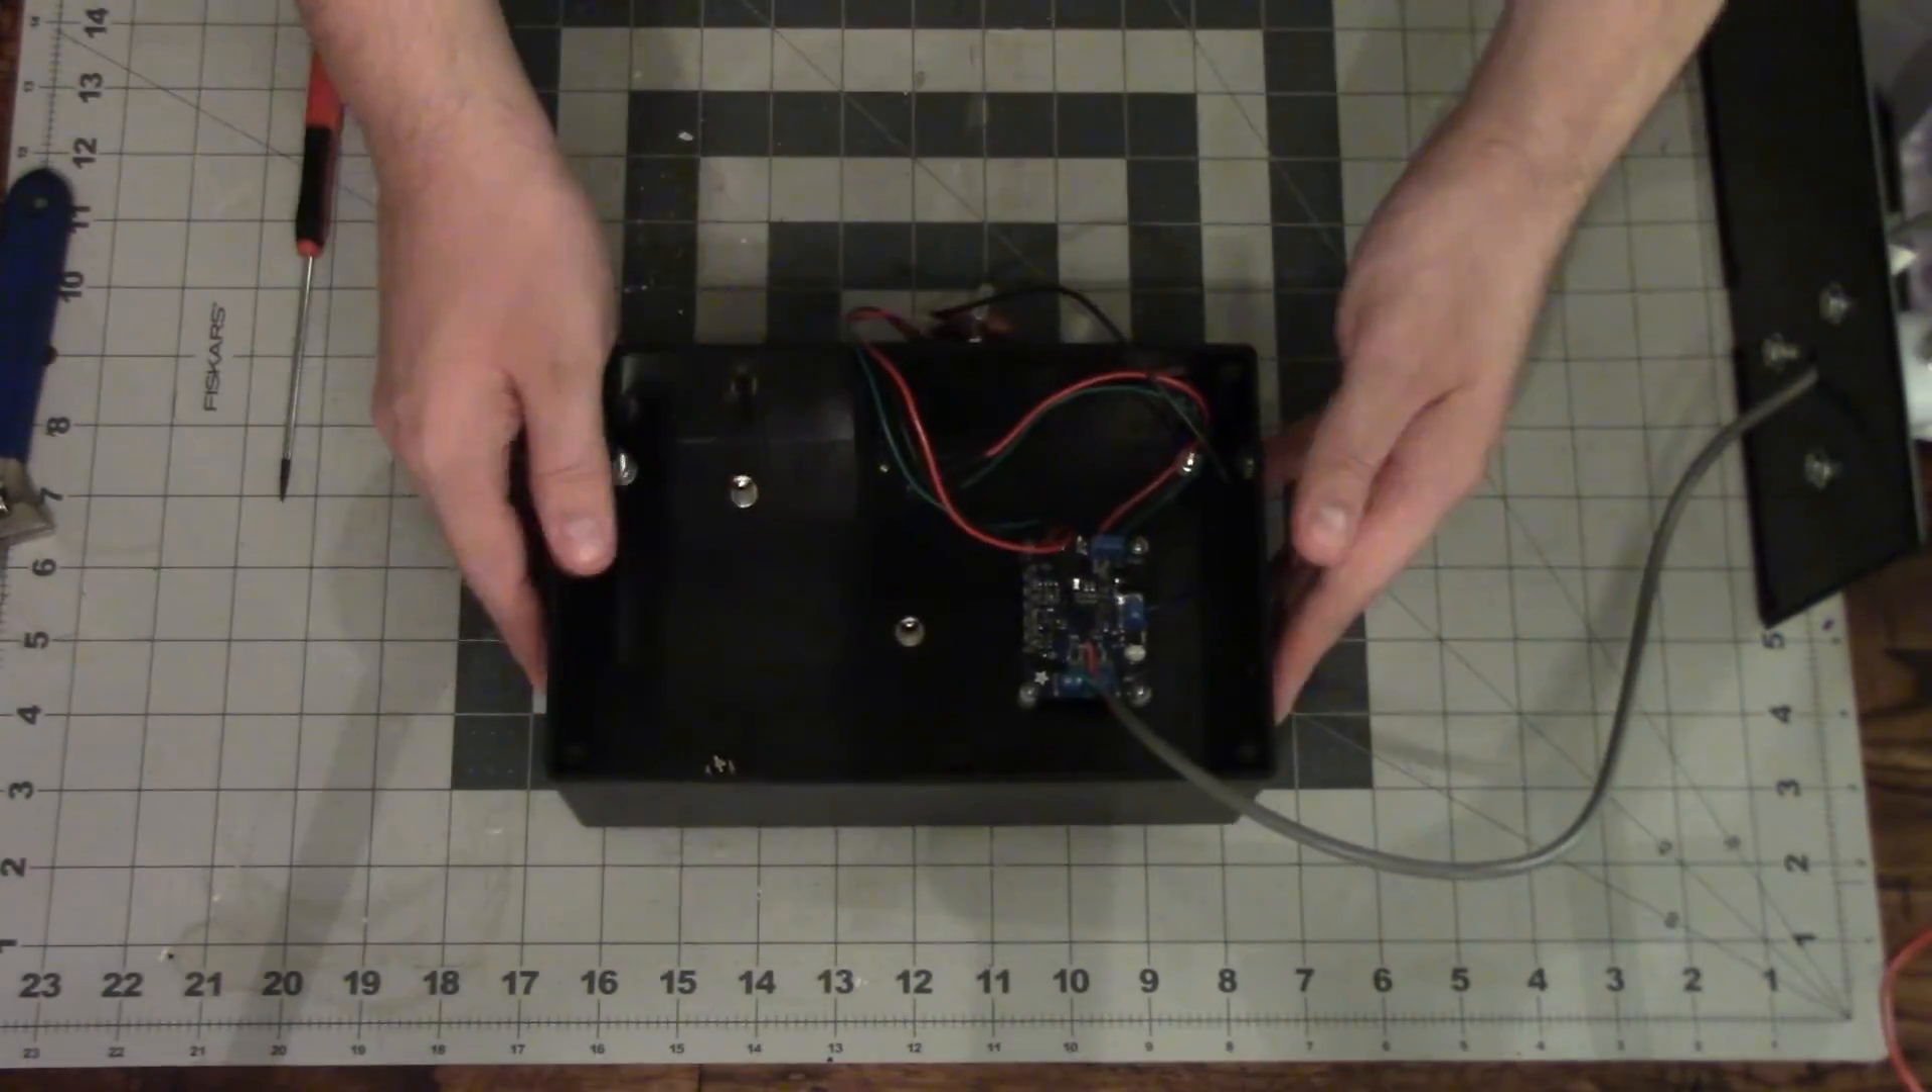Now our boards in place.